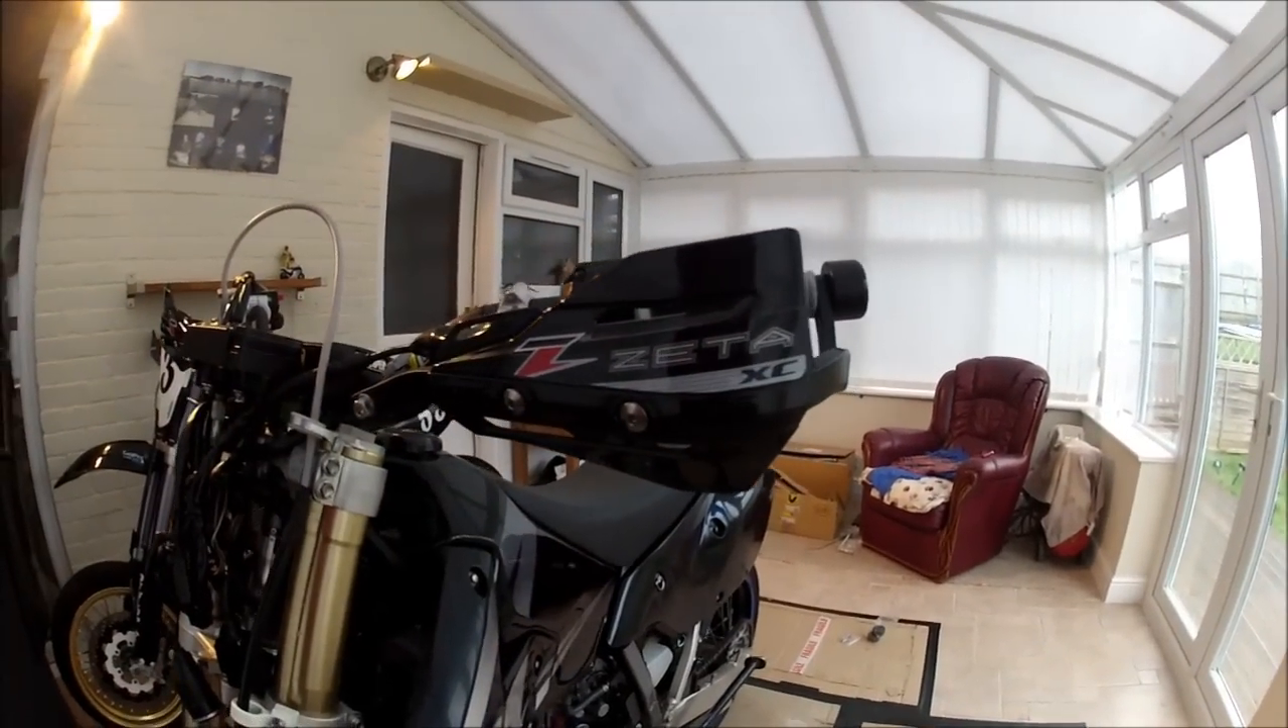We're all done. Handguards are all fitted. Tightened up.